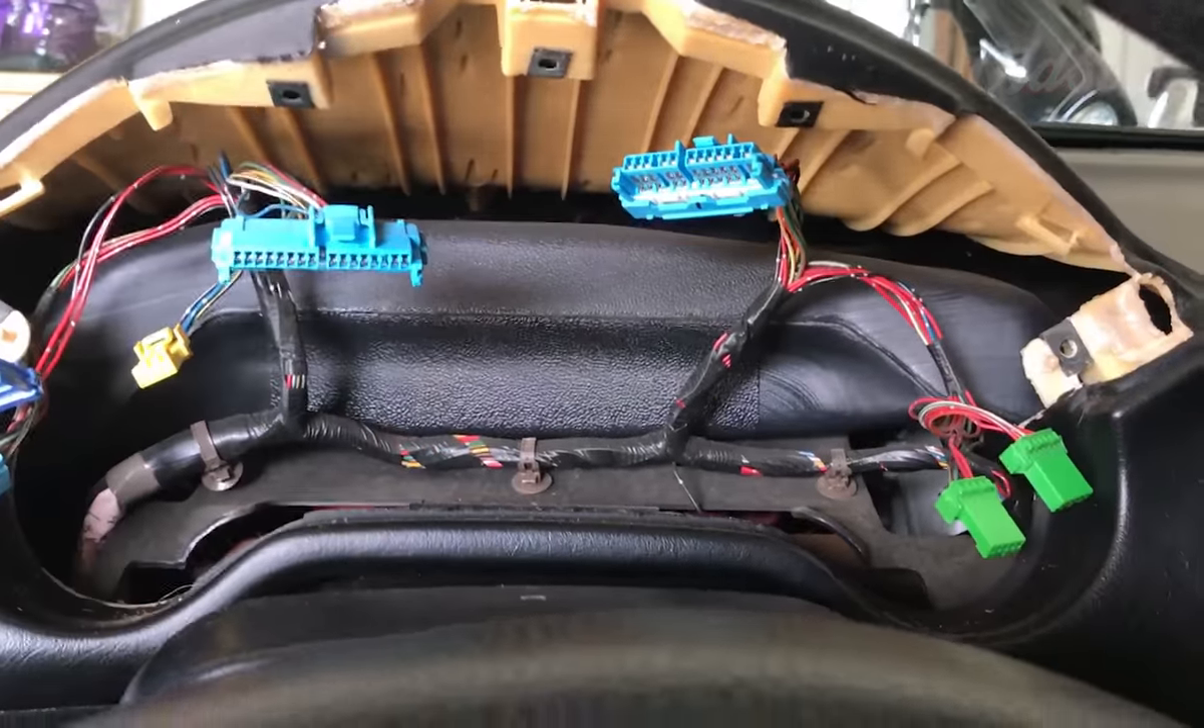All right, so we got the cluster out.